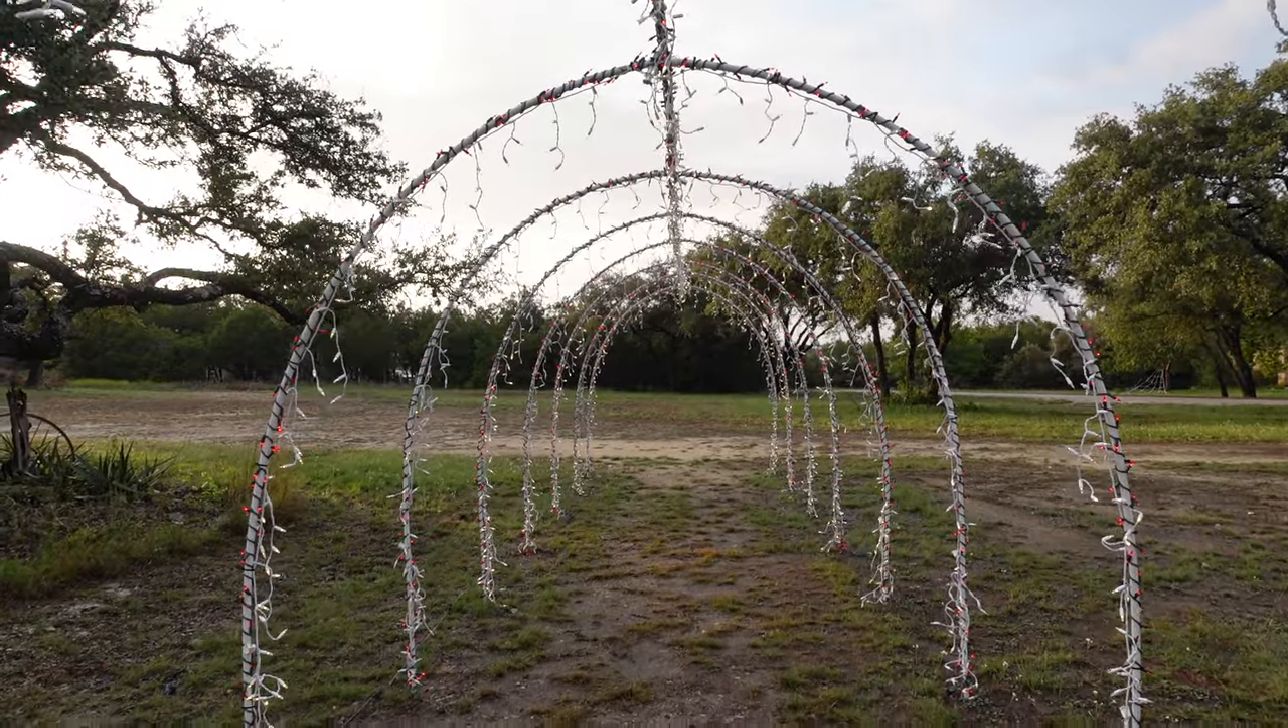All of the icicle lights have been added to the PVC arches so the final step is to add the mini lights along the archway to create the walls.